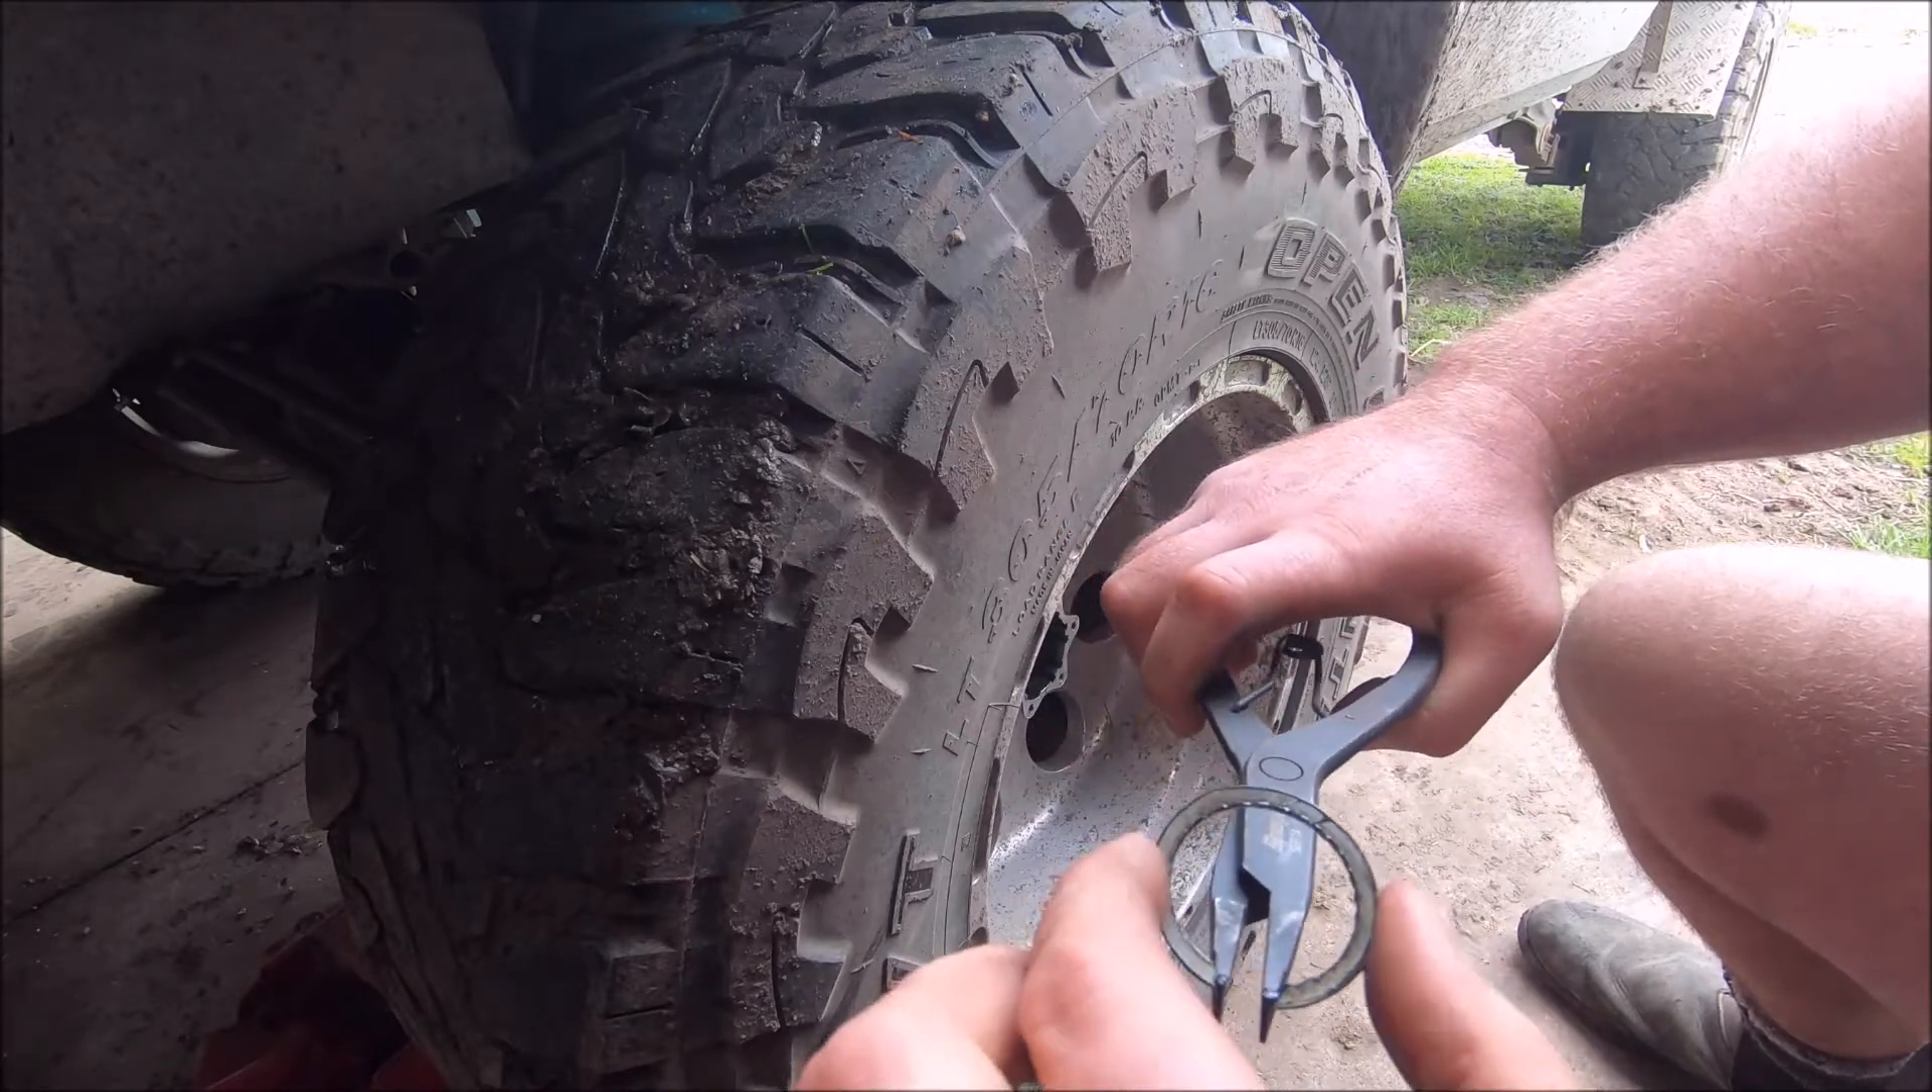Alright, so using a pair of circlip pliers, I've just removed the snap ring or circlip ring that was in the hub, and that holds in a couple of washers as well. So, I've removed that.